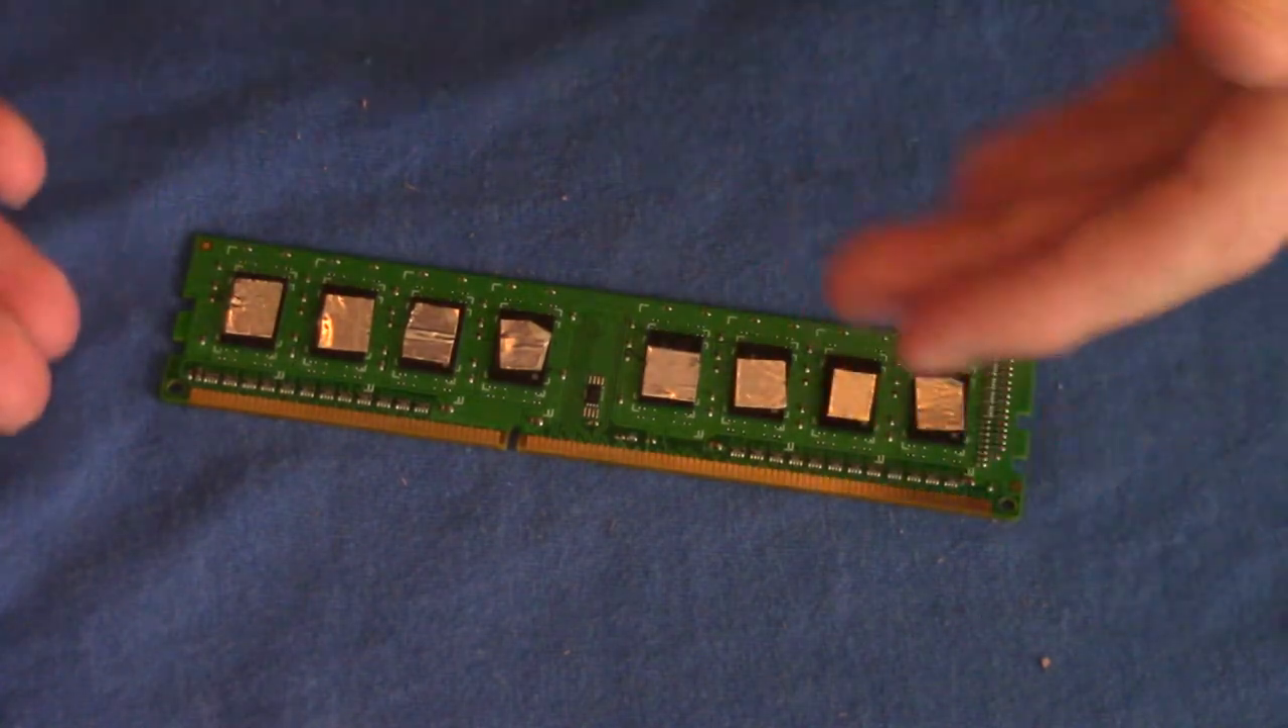And we've put aluminum tape on each chip to help with the heat.